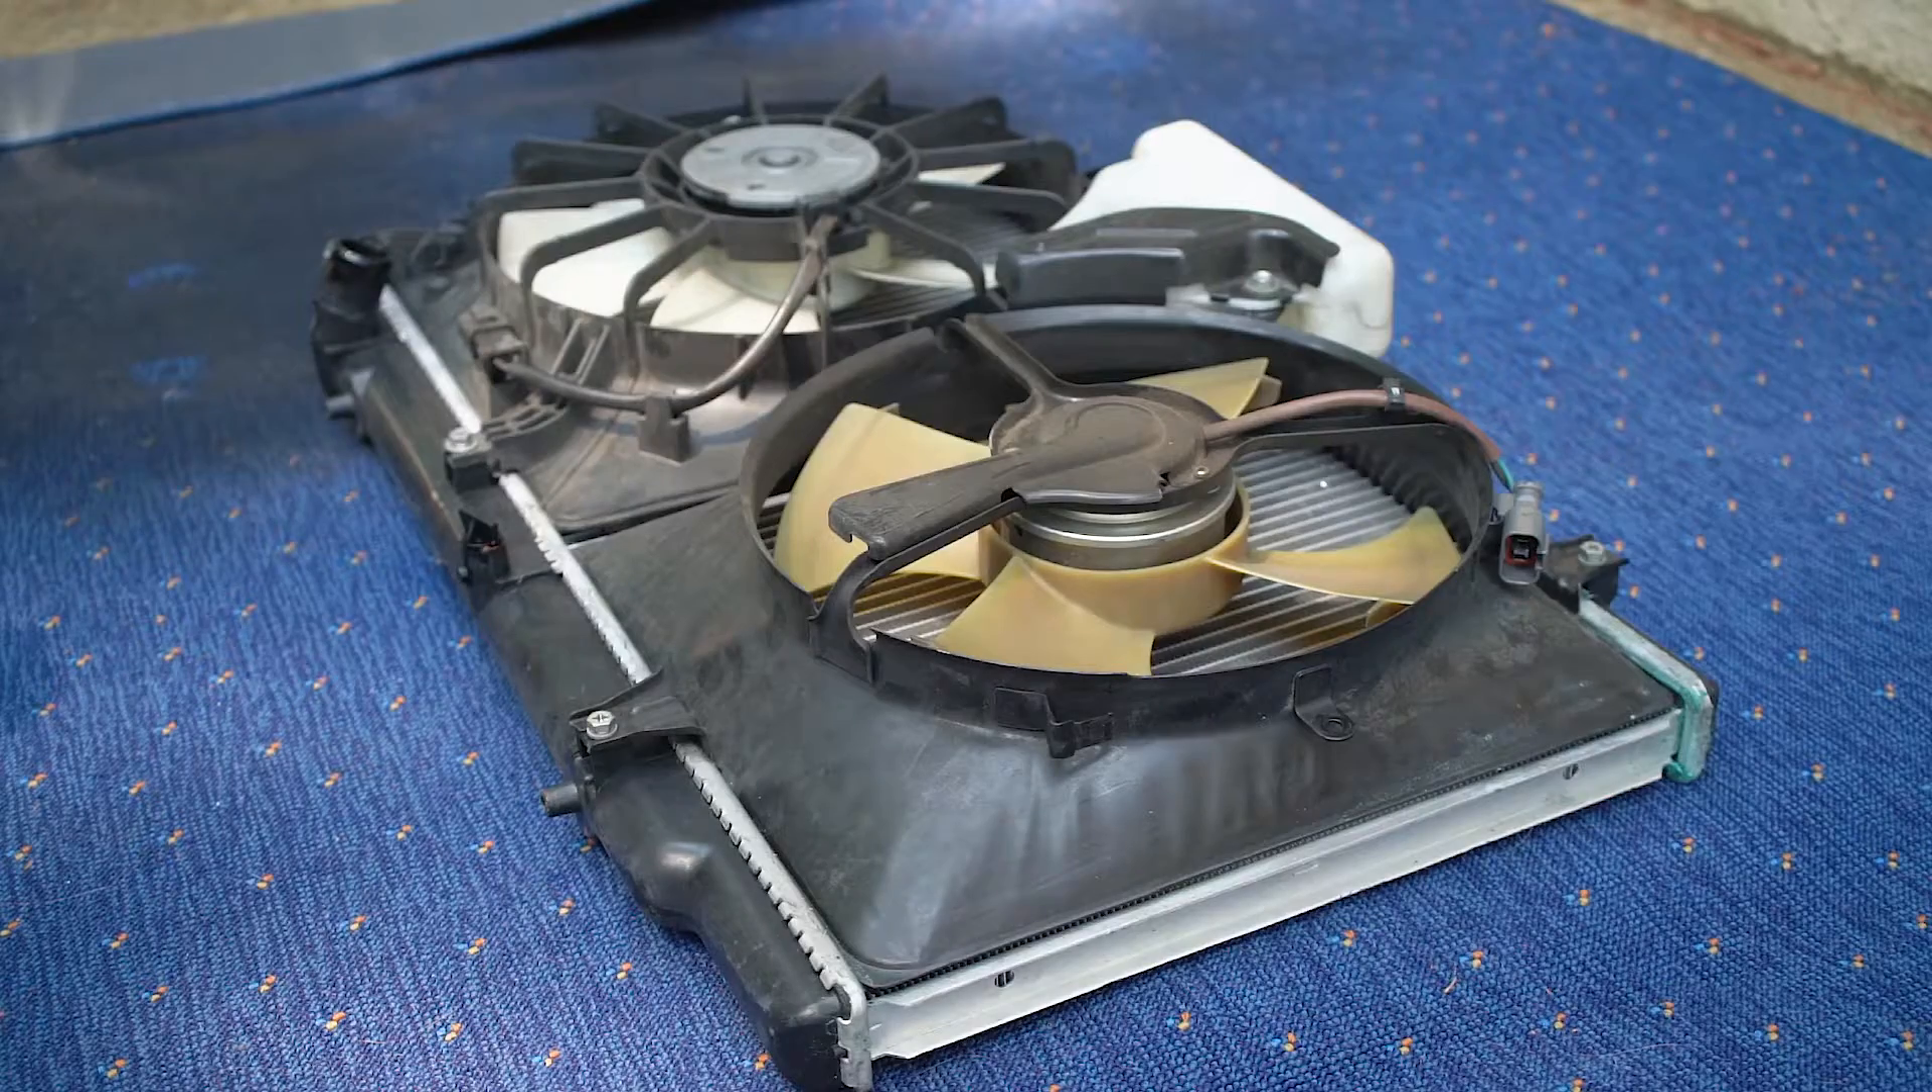Okay guys so that's the radiator out.